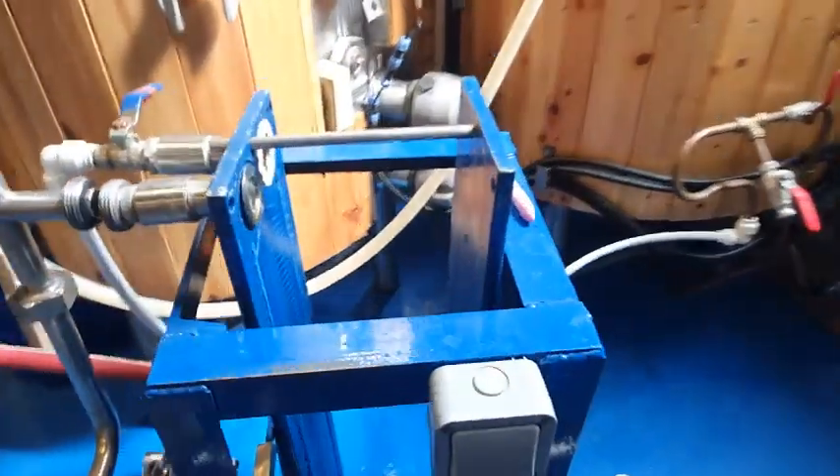All of the plates have been removed from the chassis.